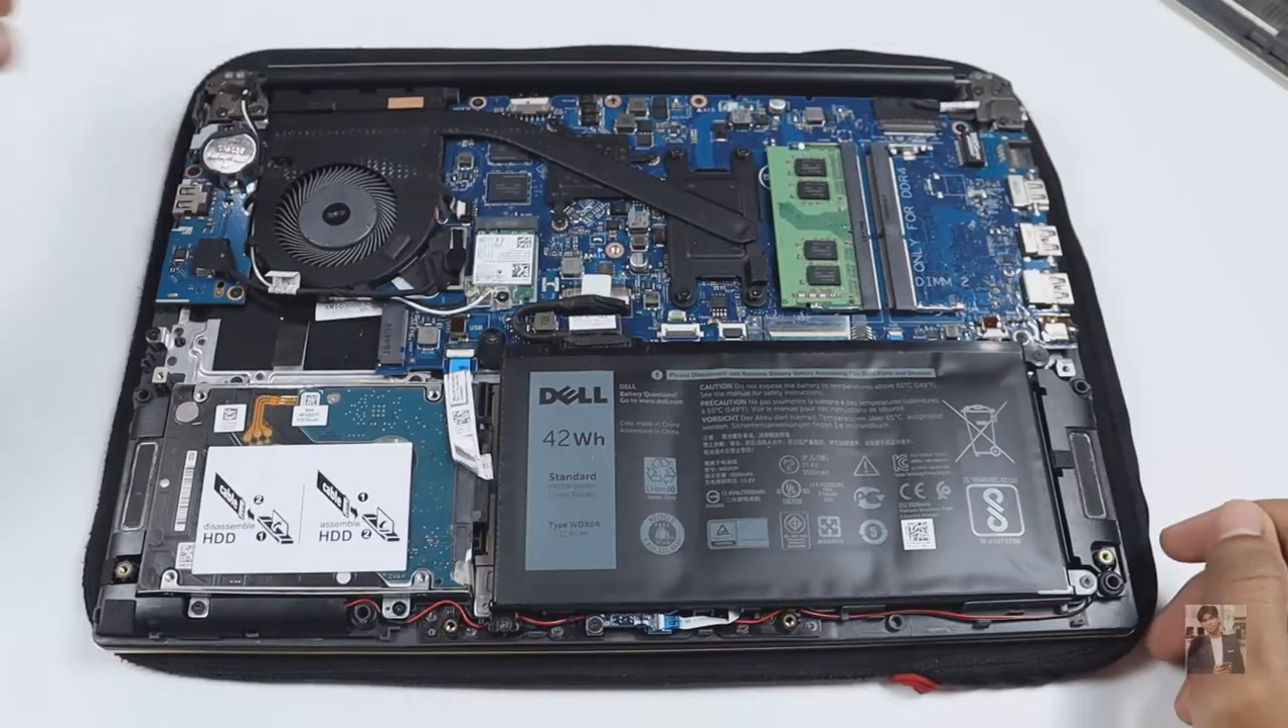You can see we have successfully removed the back cover.